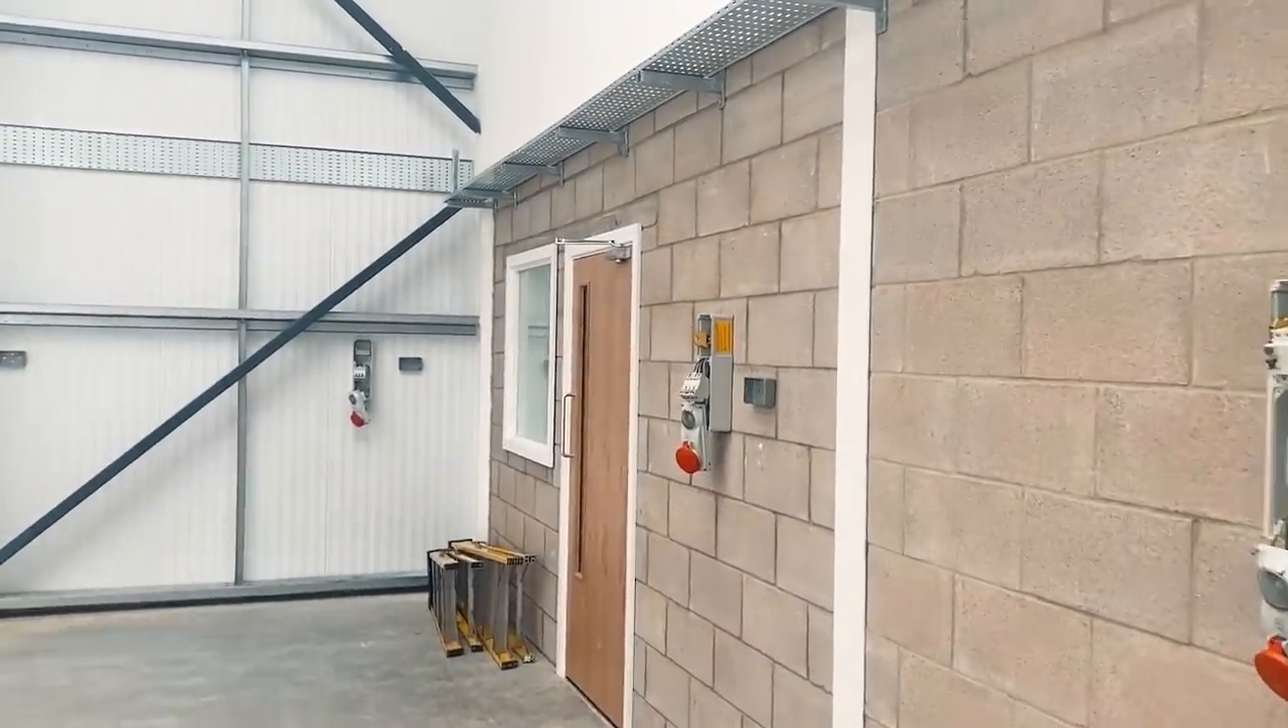We've got our single phase and three phase sockets mounted on the walls there and then along at the end here we jump up onto the wall because obviously we've got these obstacles to get behind.